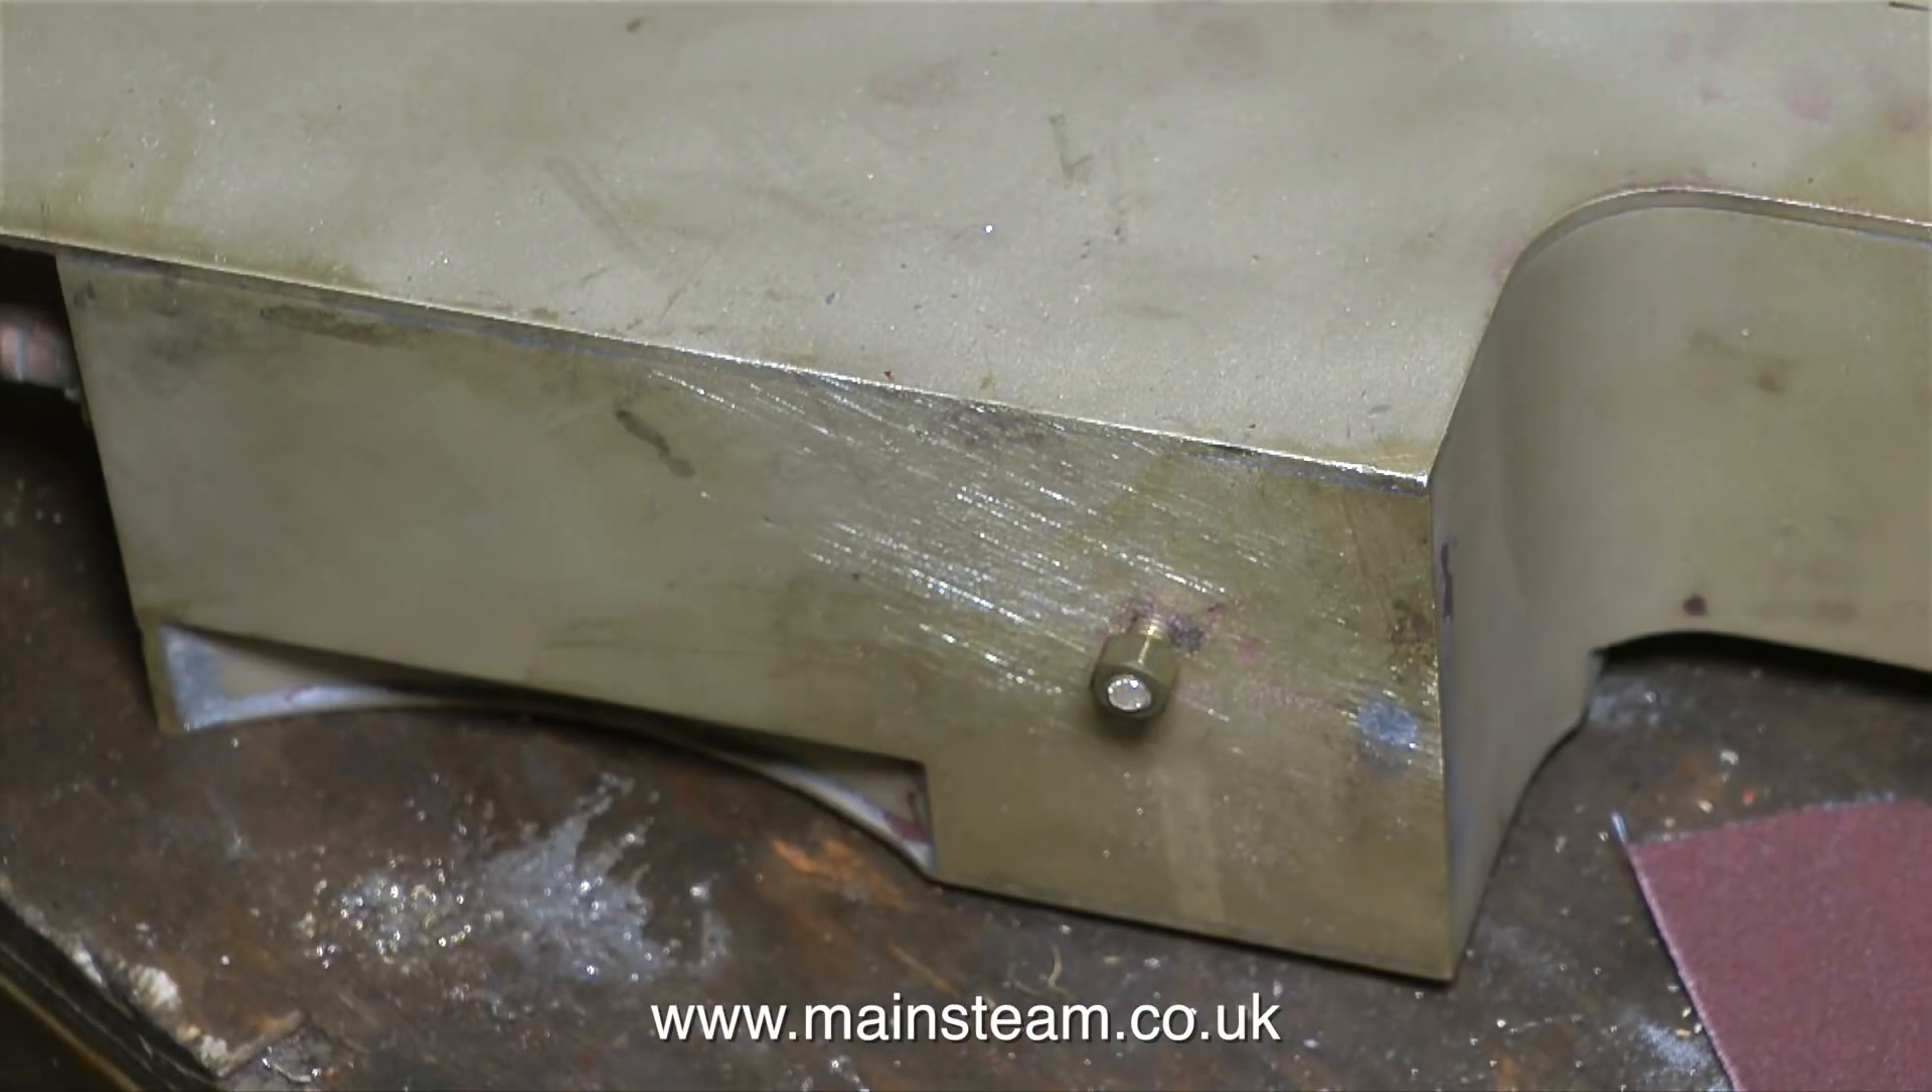Instead I fitted the bolt from the inside using some Loctite 603 and that's going nowhere.